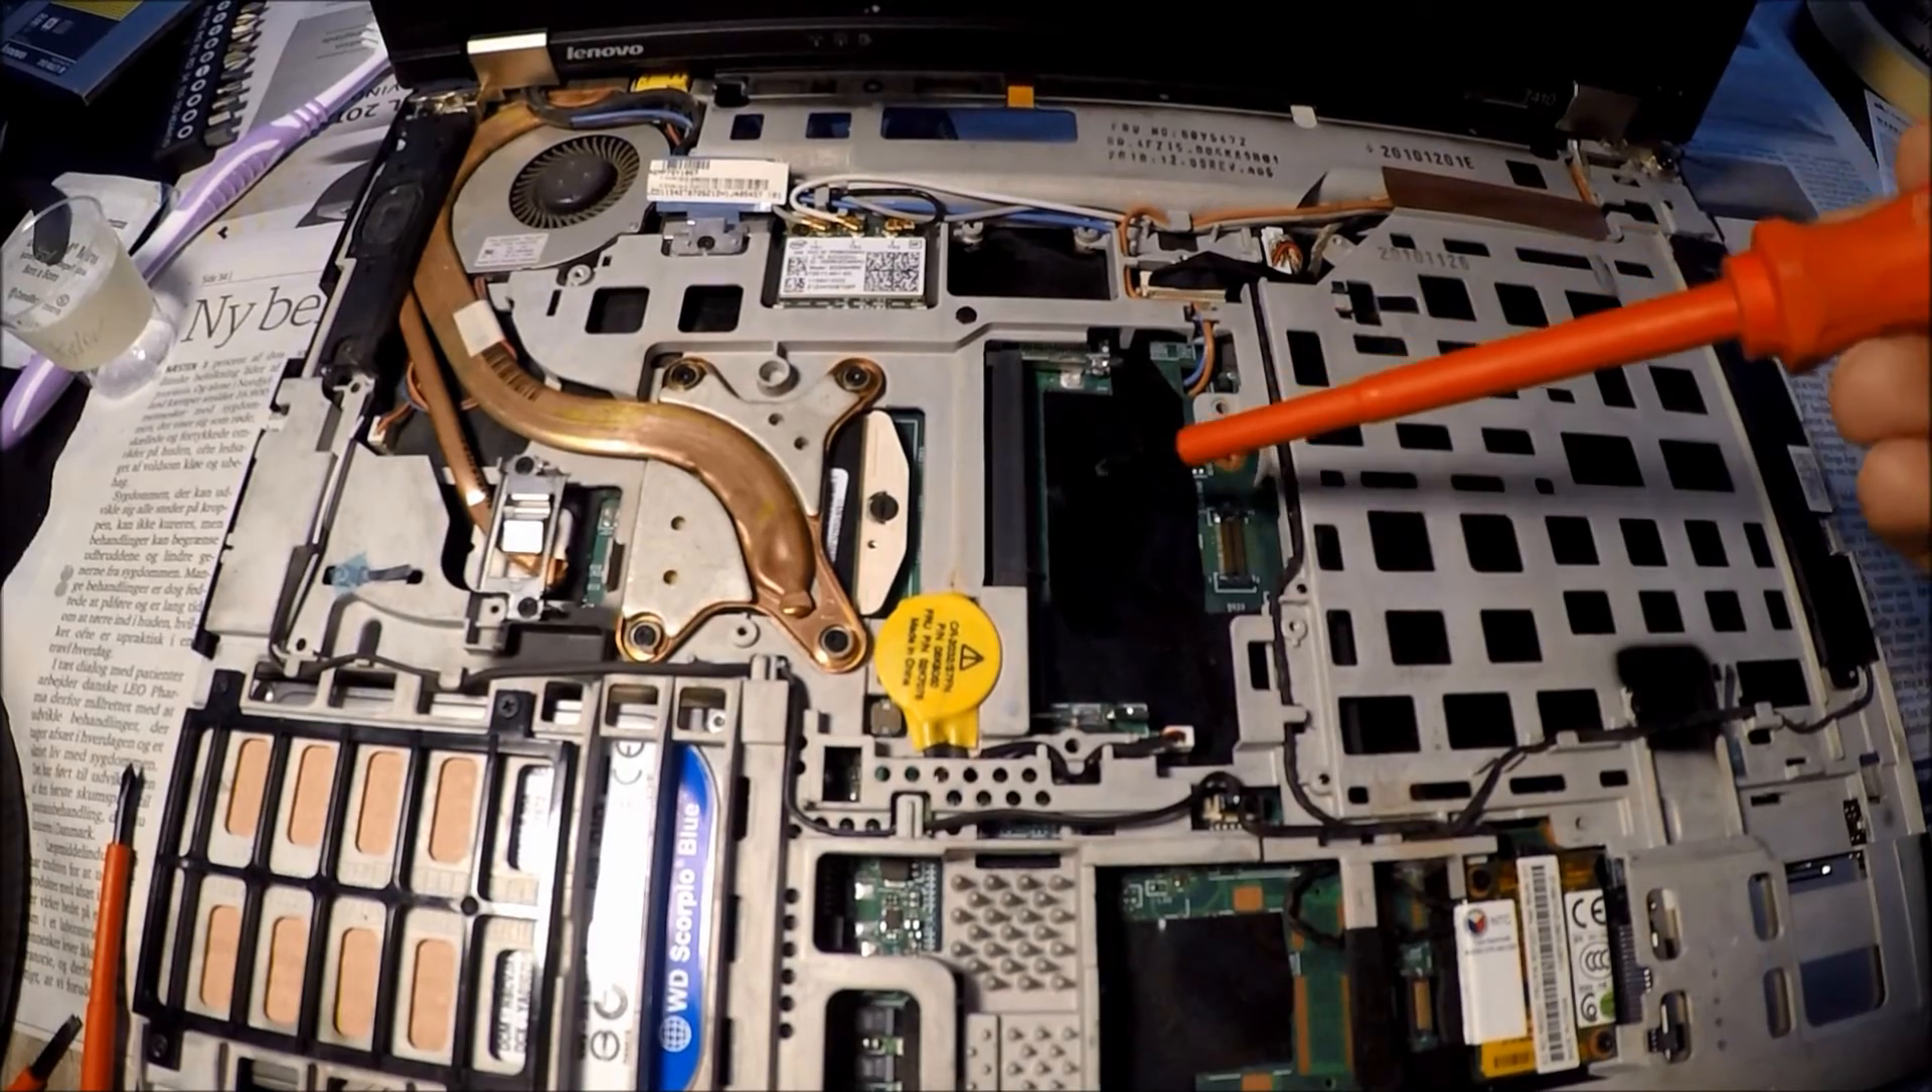Okay, so now we have the top part of the keyboard and all that off the computer.